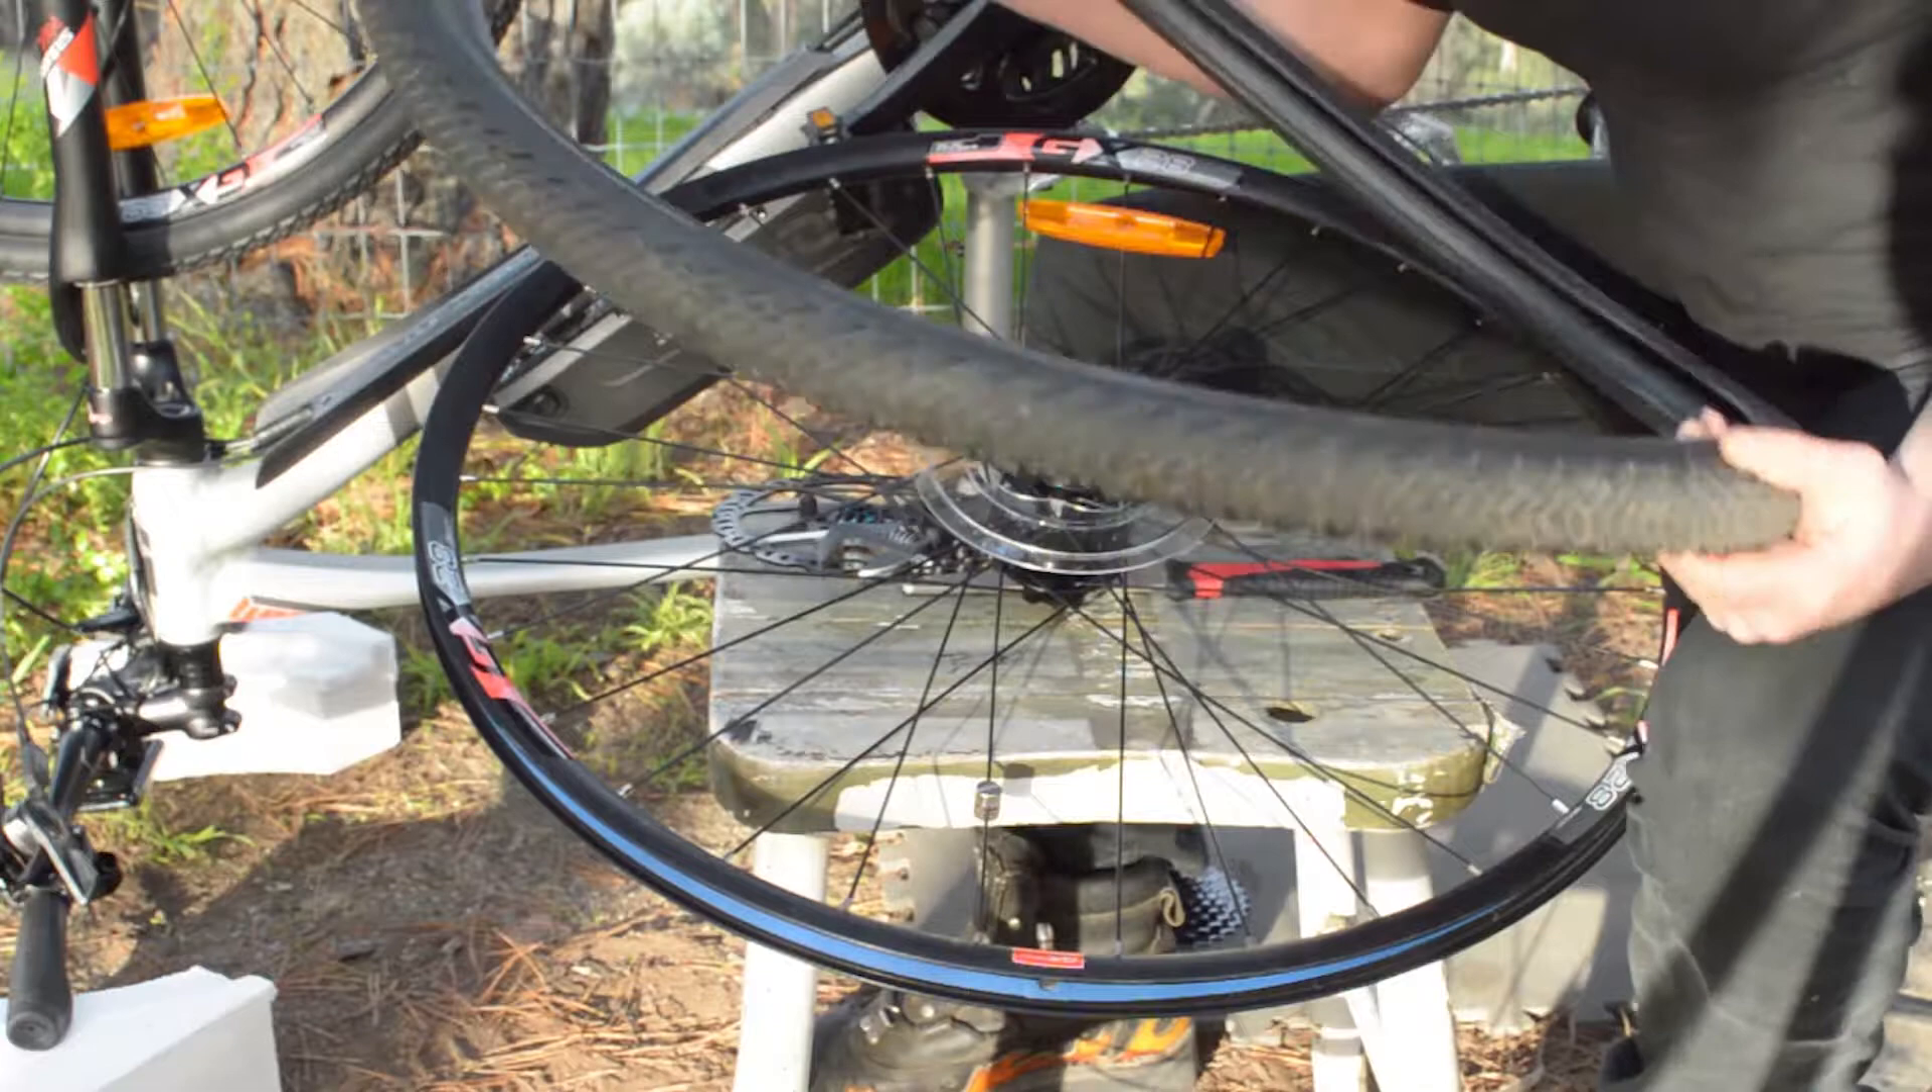There we go. We've got the tire off now.